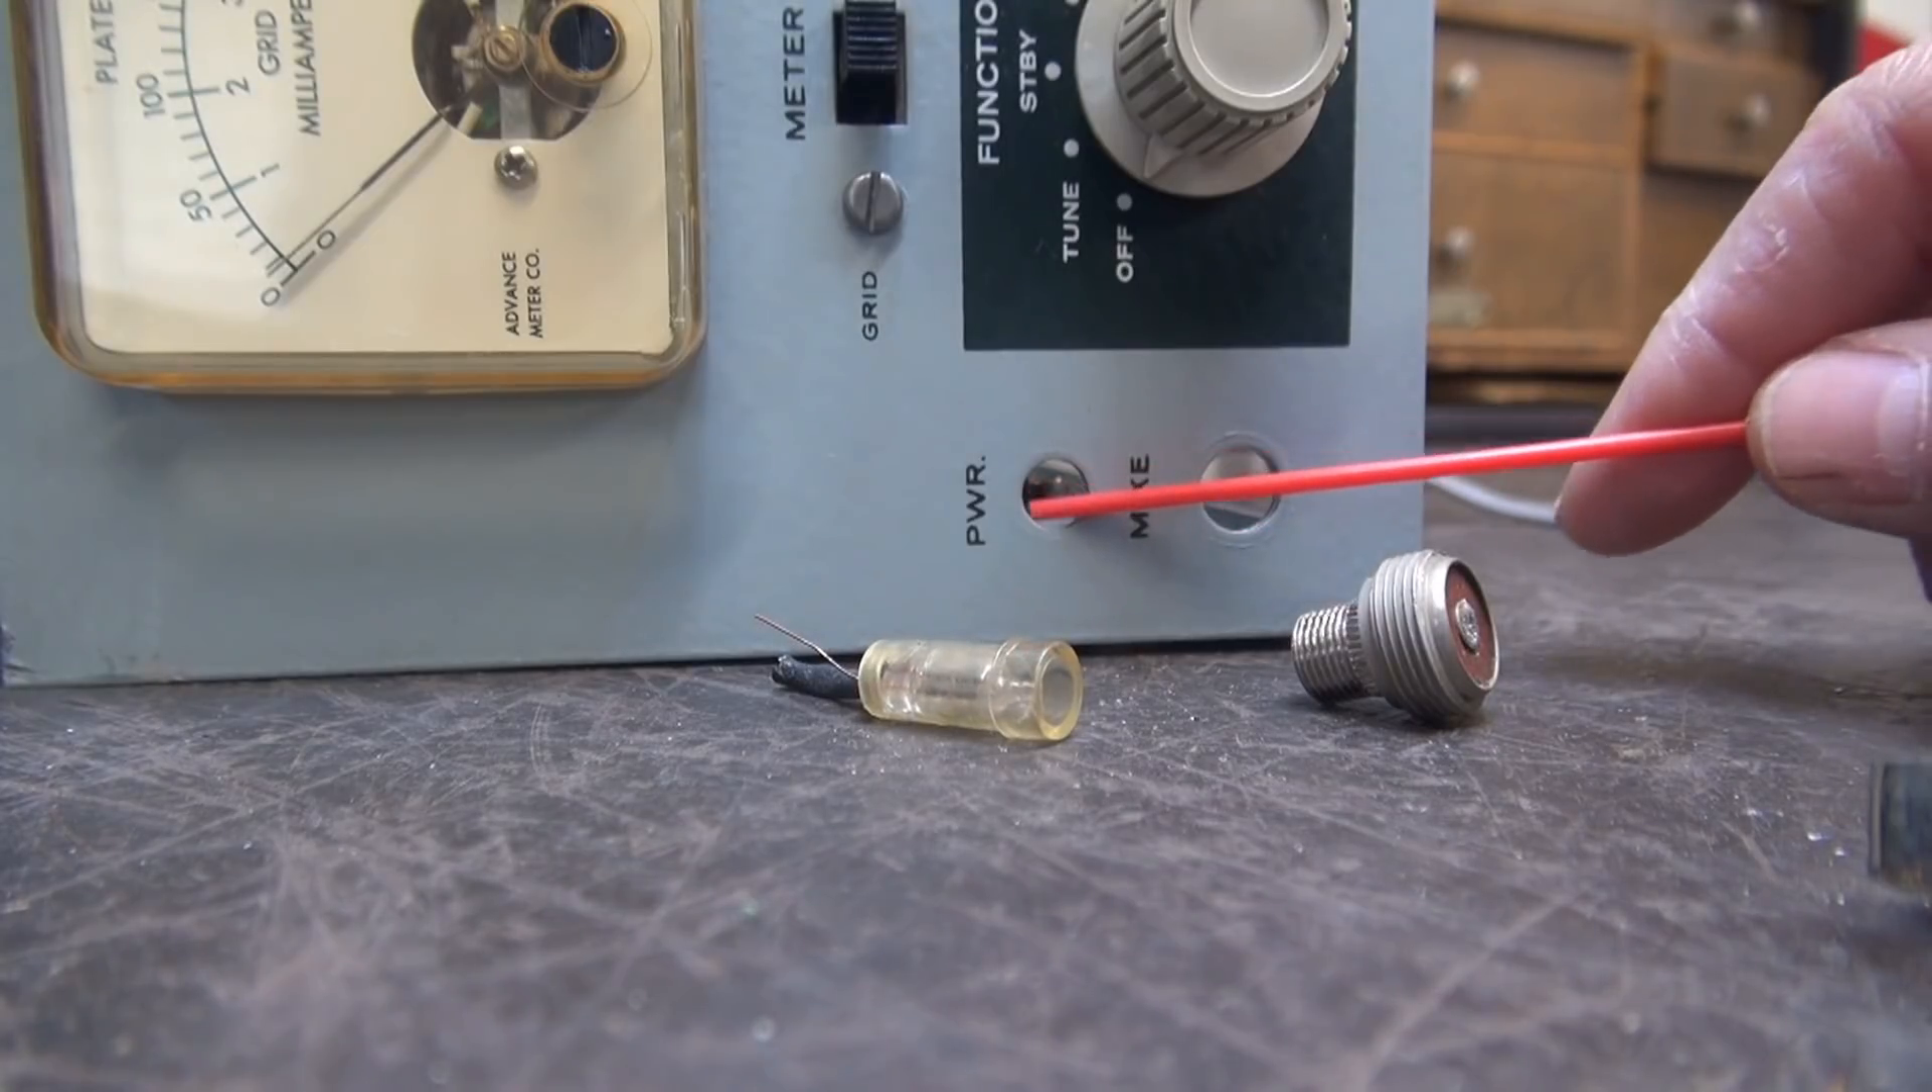All right so the stock mic jack is removed and so is this little neon lamp there the little power lamp.